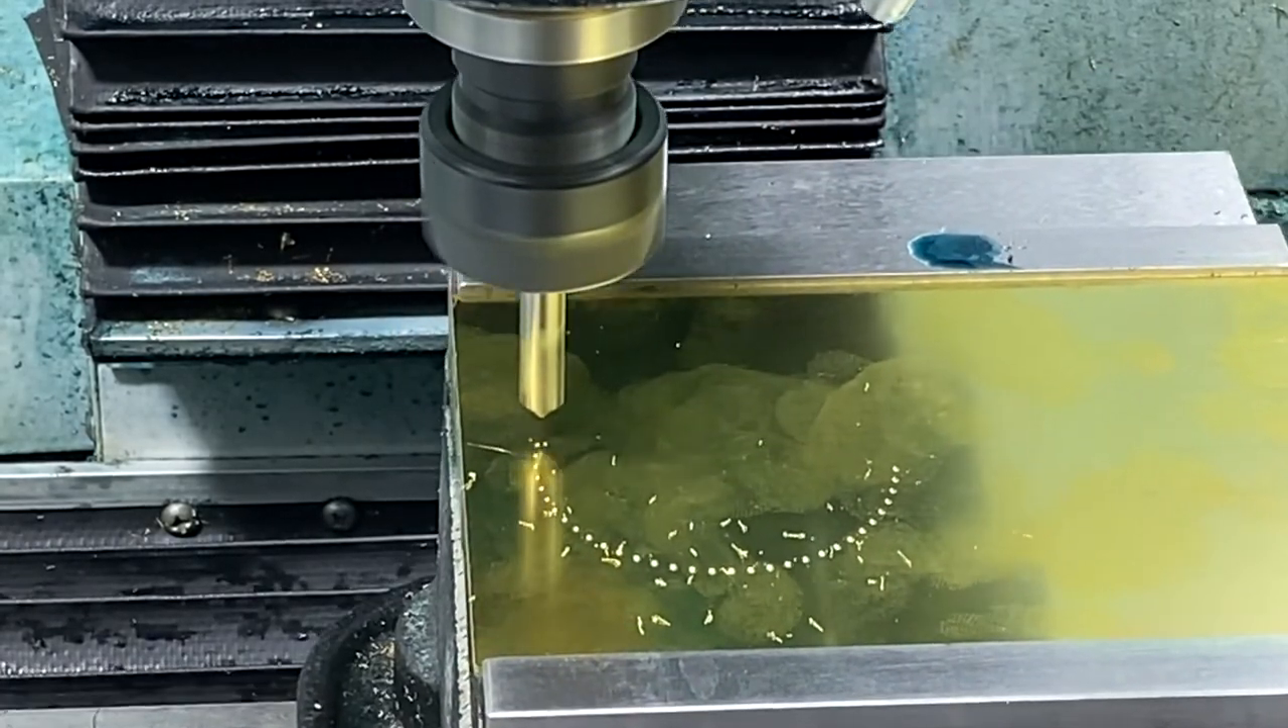We've got our material in the vise.